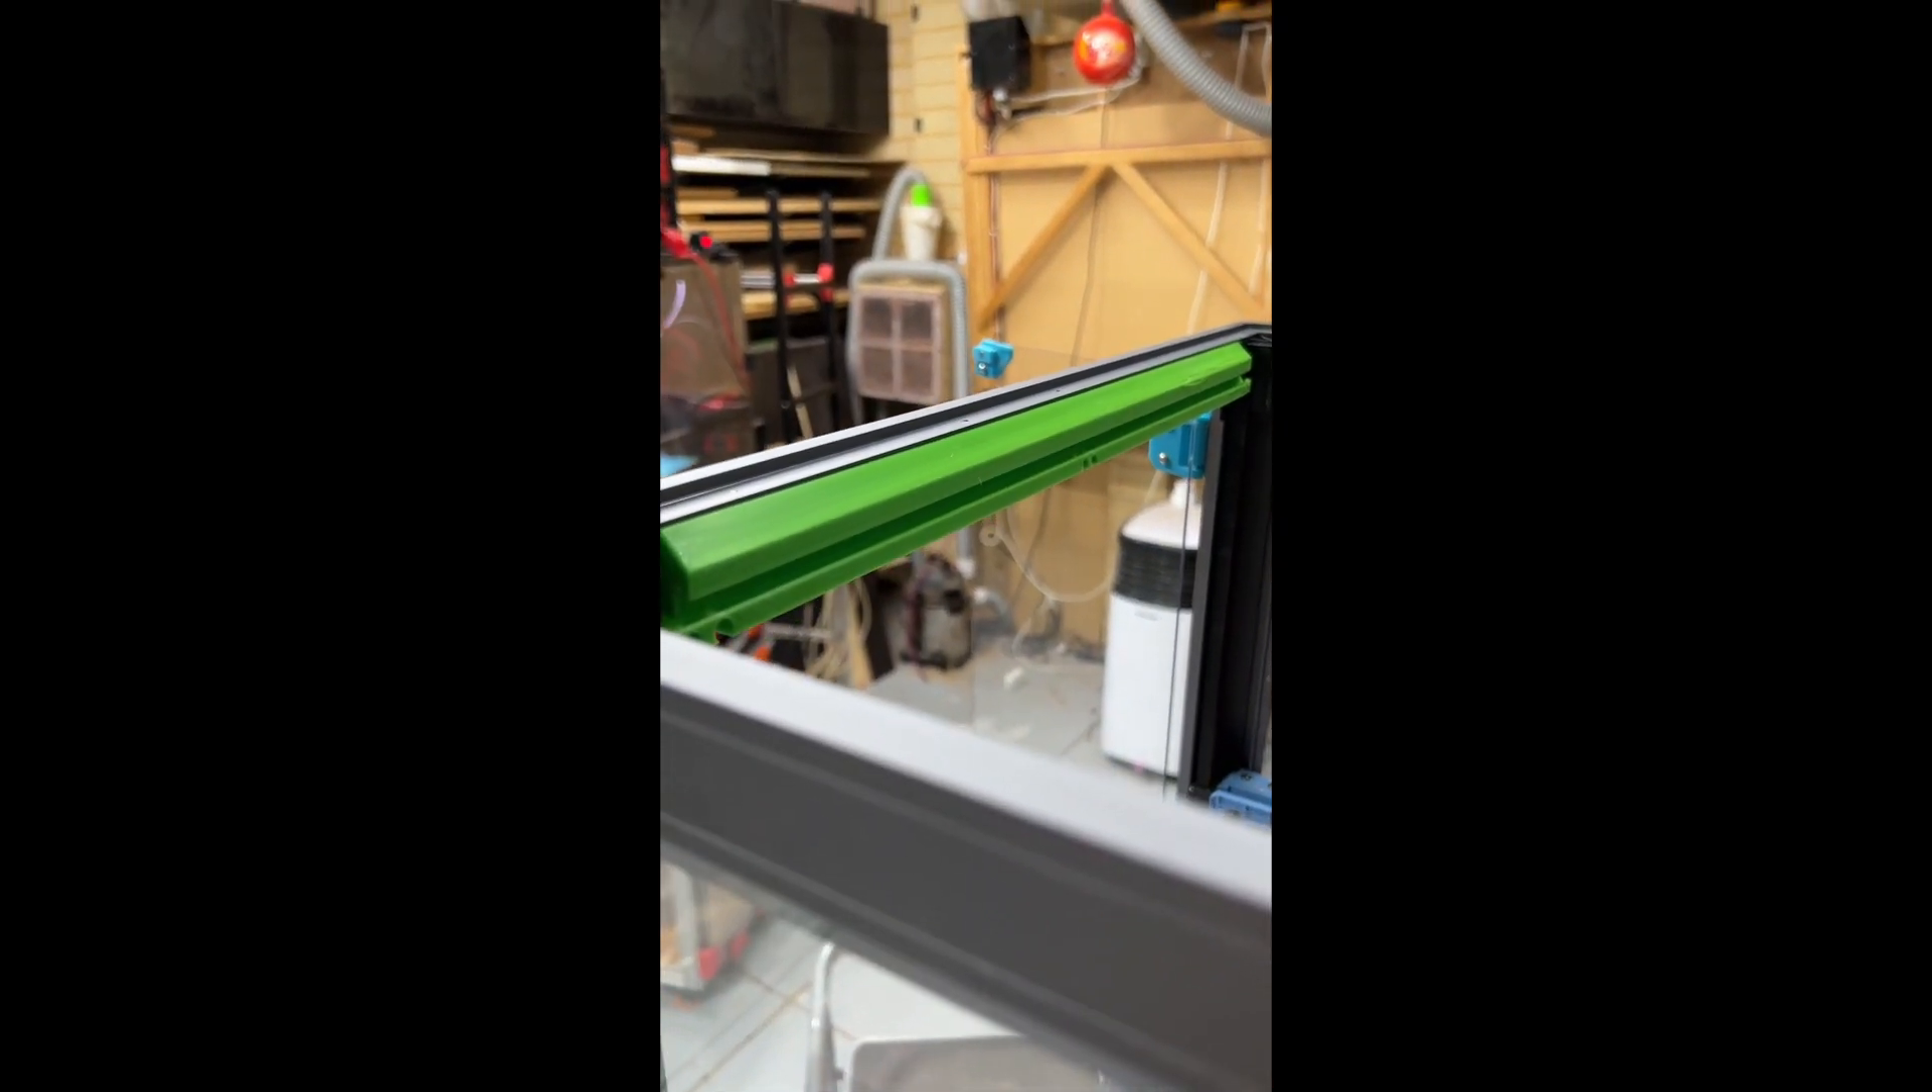Here you can see in vivid green my current top bar fitted.